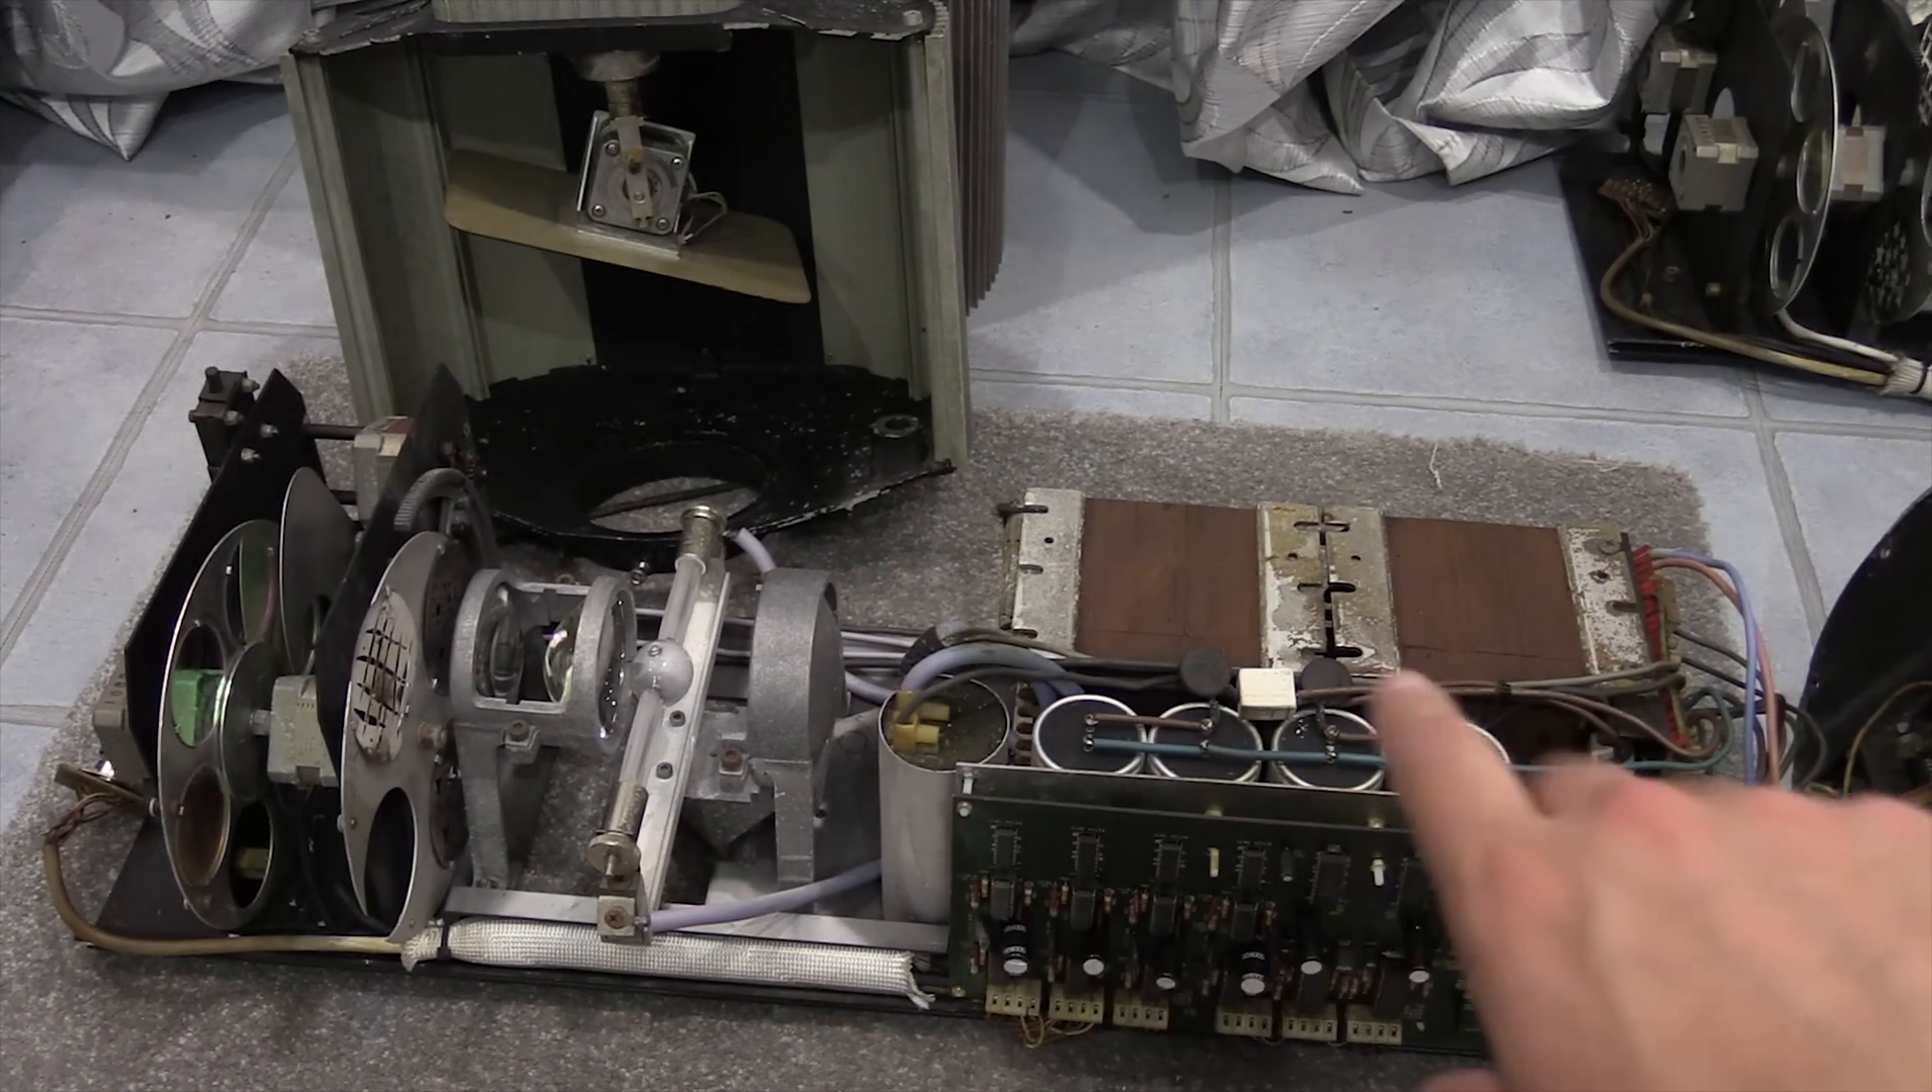Right so I've taken the light unit out of the case so that we can see what's going on.